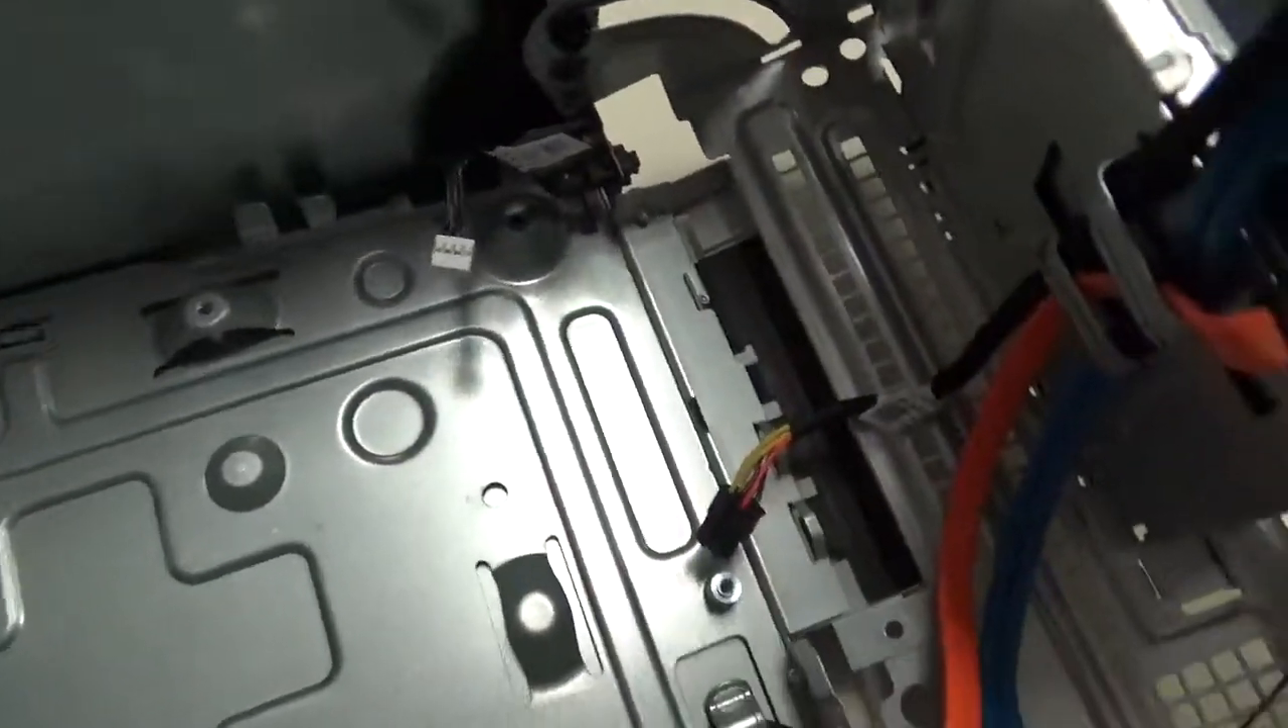All right, so I pulled out the motherboard and this is how it's going to look.